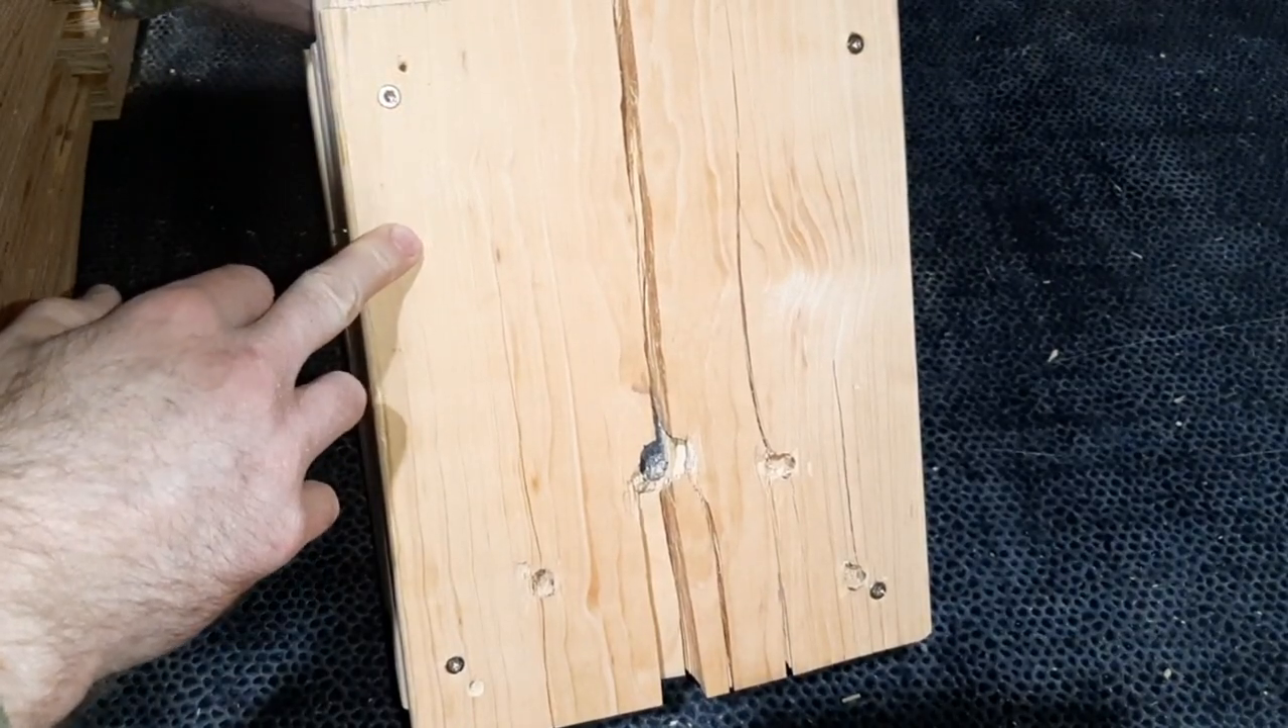I haven't actually unscrewed this wood yet as you can see the screws are still here.